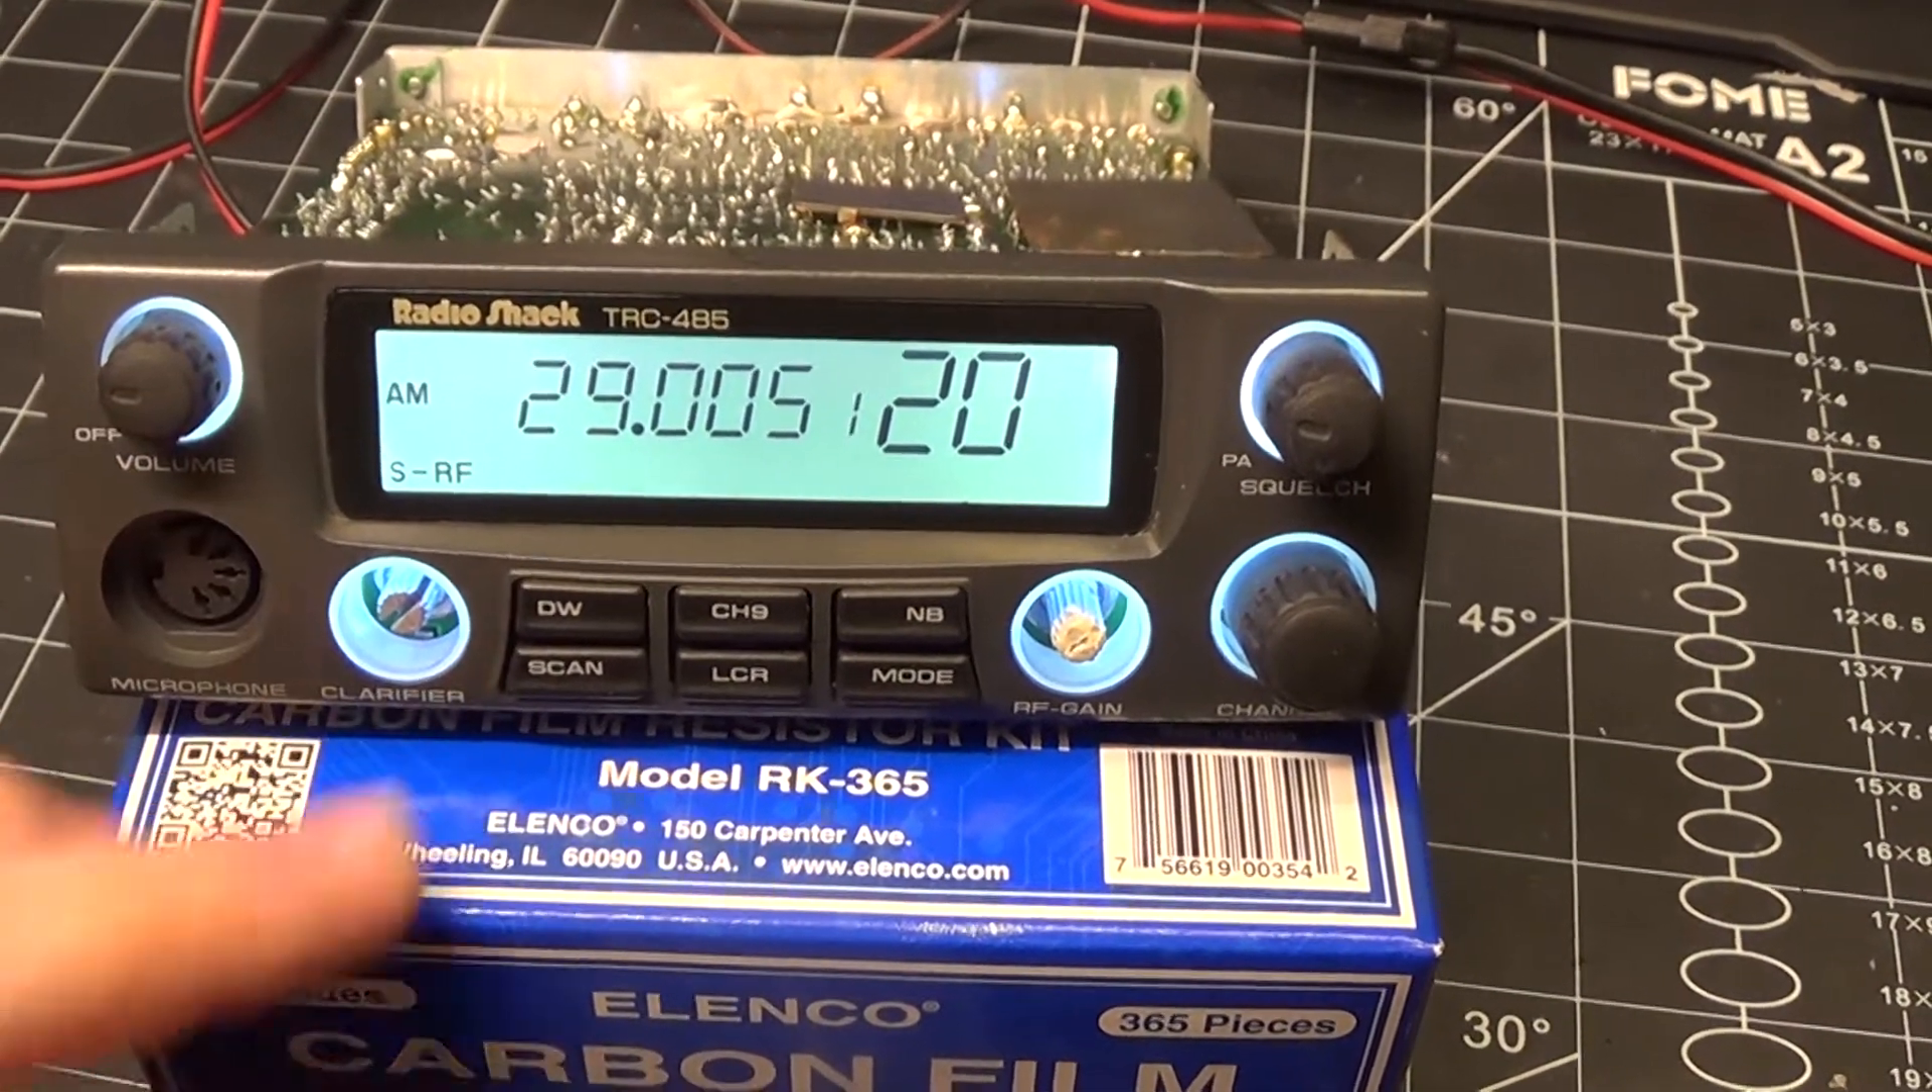This radio came with these two knobs snapped off of it so I replaced the potentiometers and now I need some rubber knobs that match so that'll complete the radio.